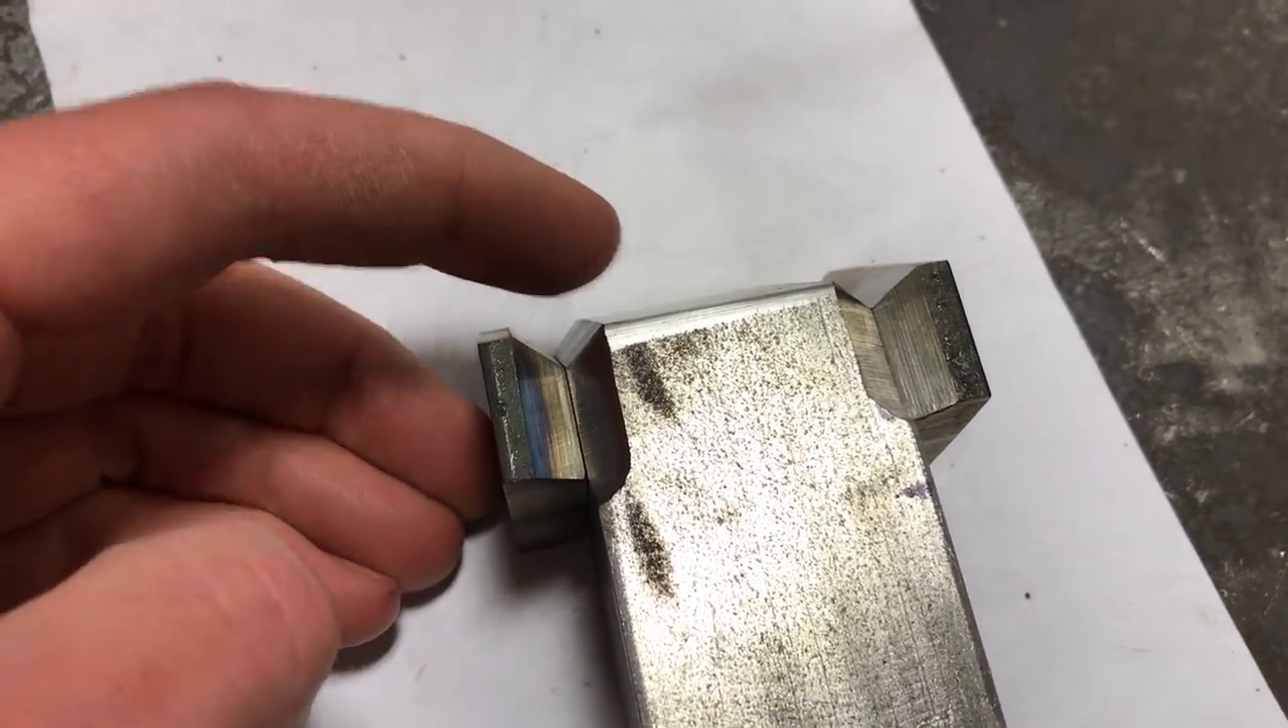So, now we have these V notches to weld in all the way around.